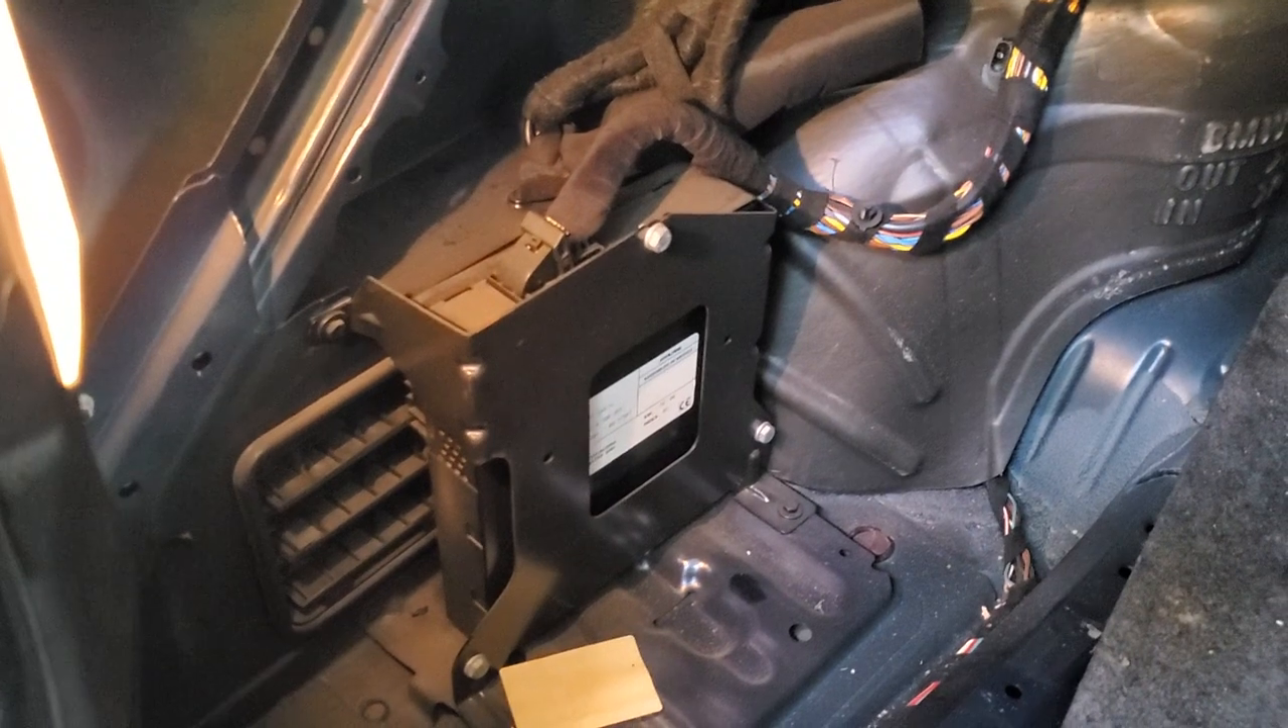Jimmy took all this rear panel off right here and there is the factory amplifier.